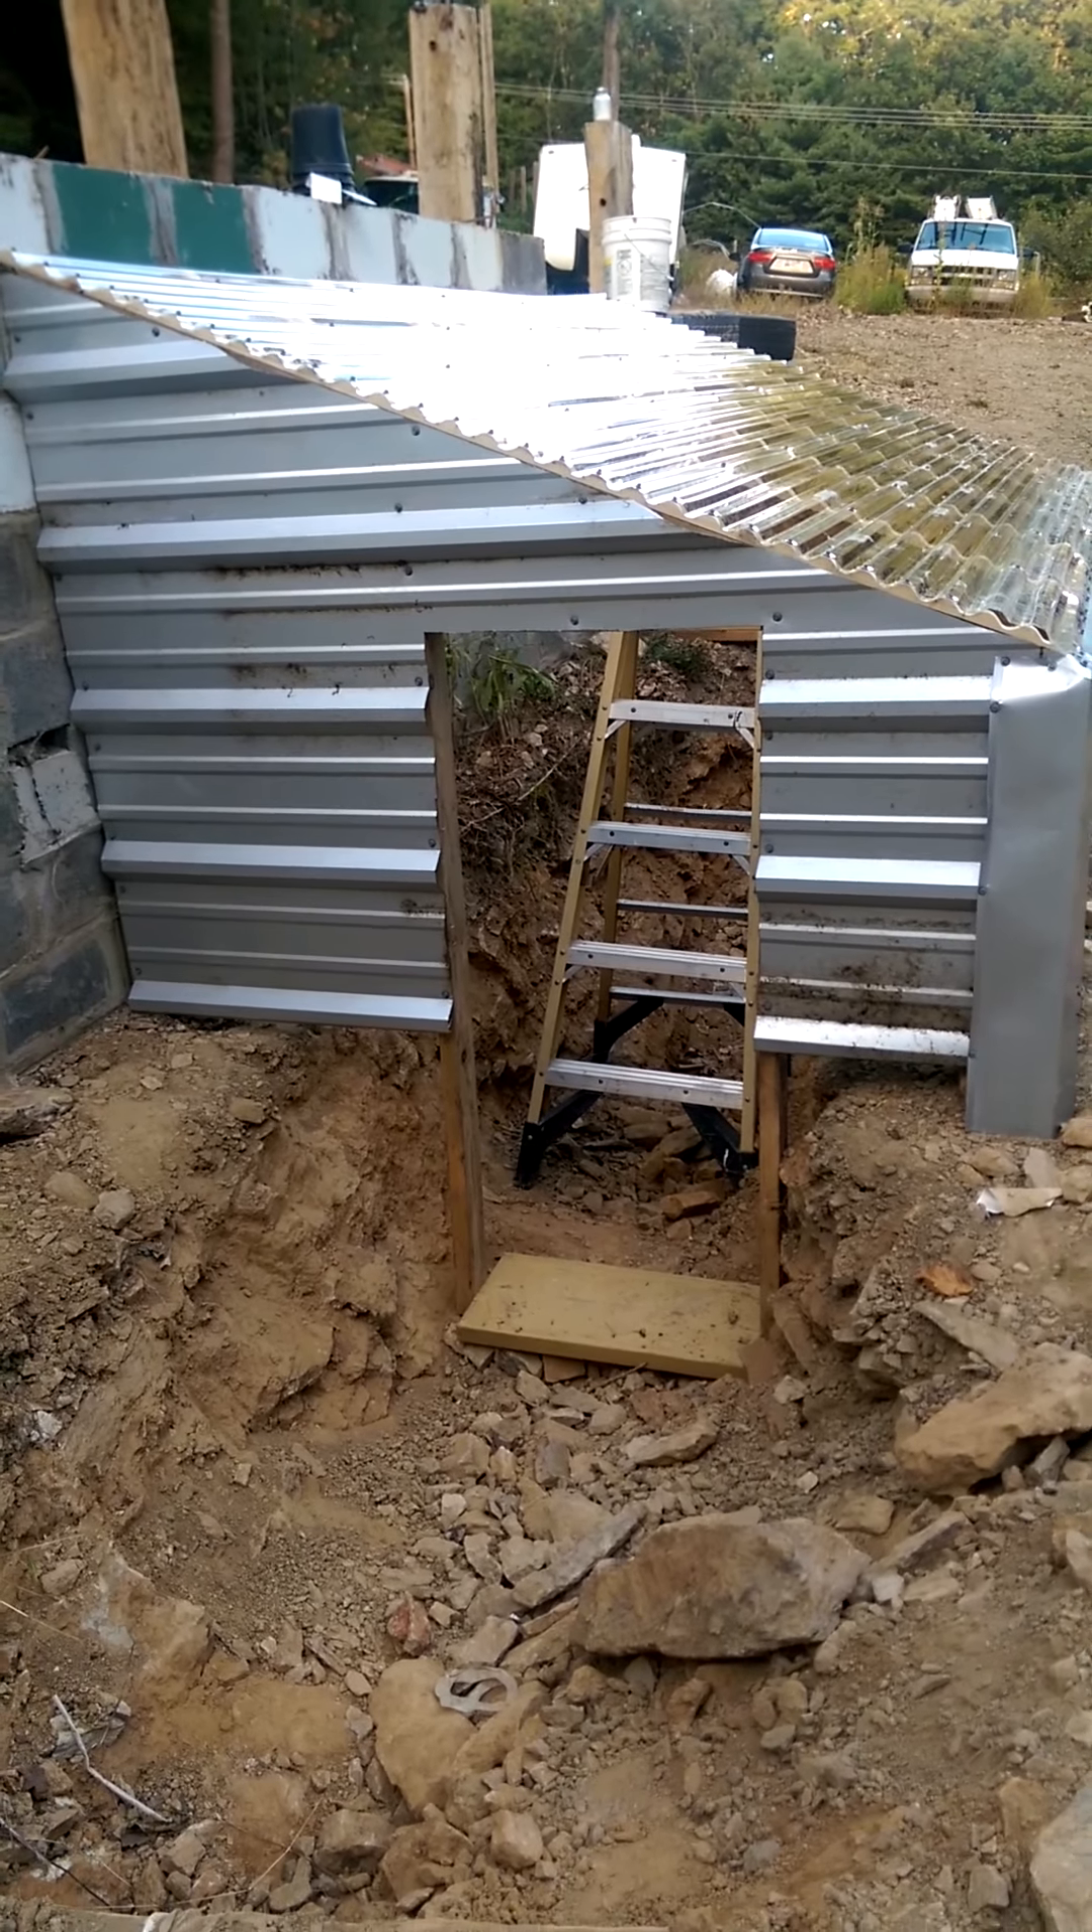I got the door side framed up I got the metal on this side.